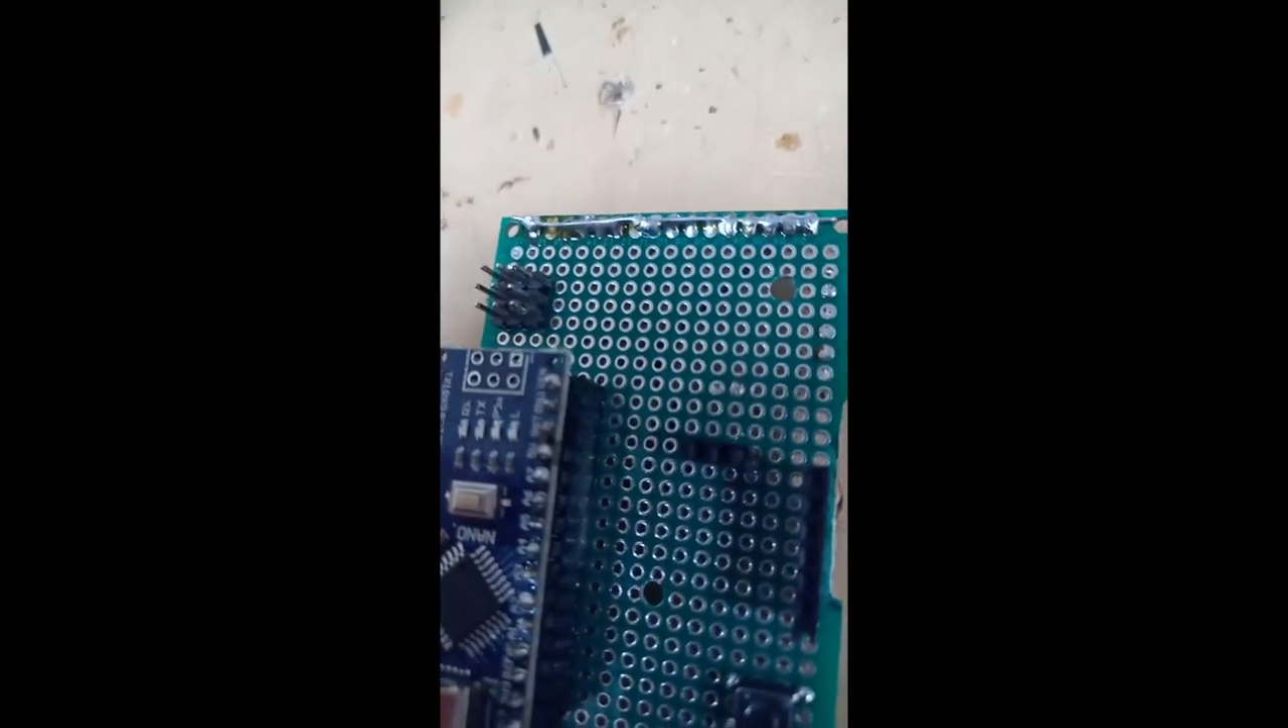You can see the male pins were added, right?